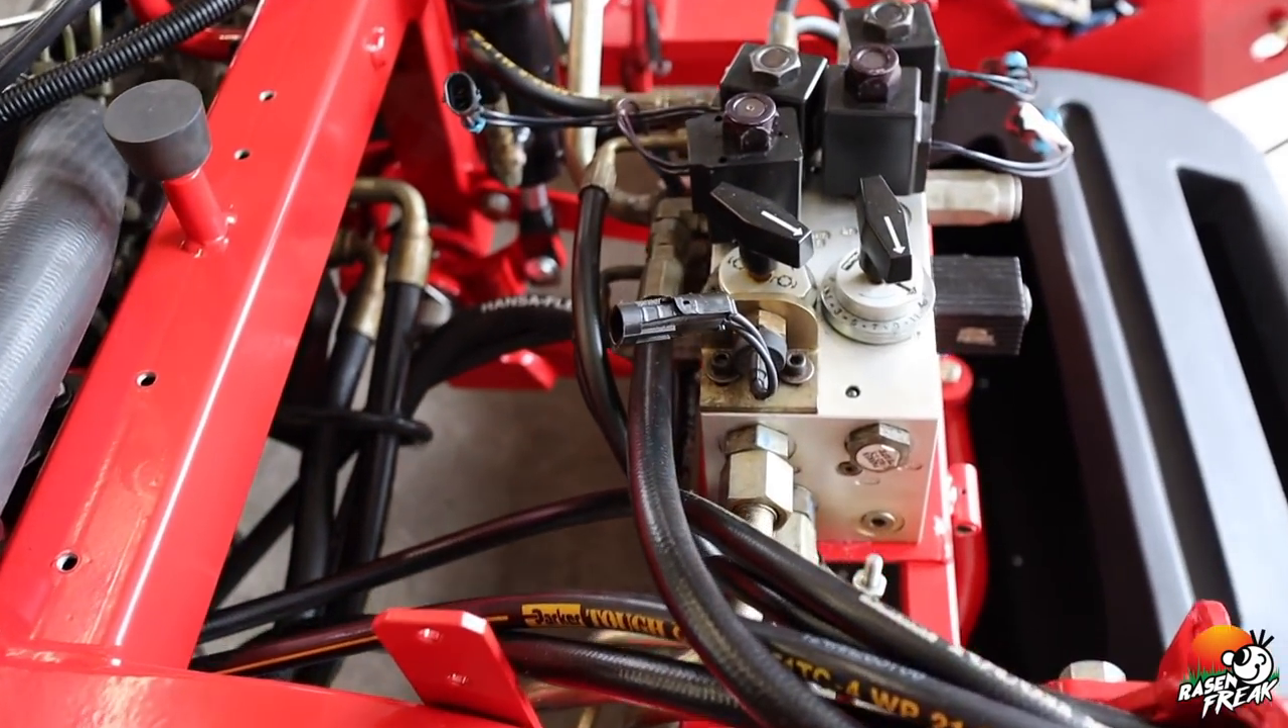Da sieht man die ganzen Schläuche. Schläuche alle schon angeschlossen.